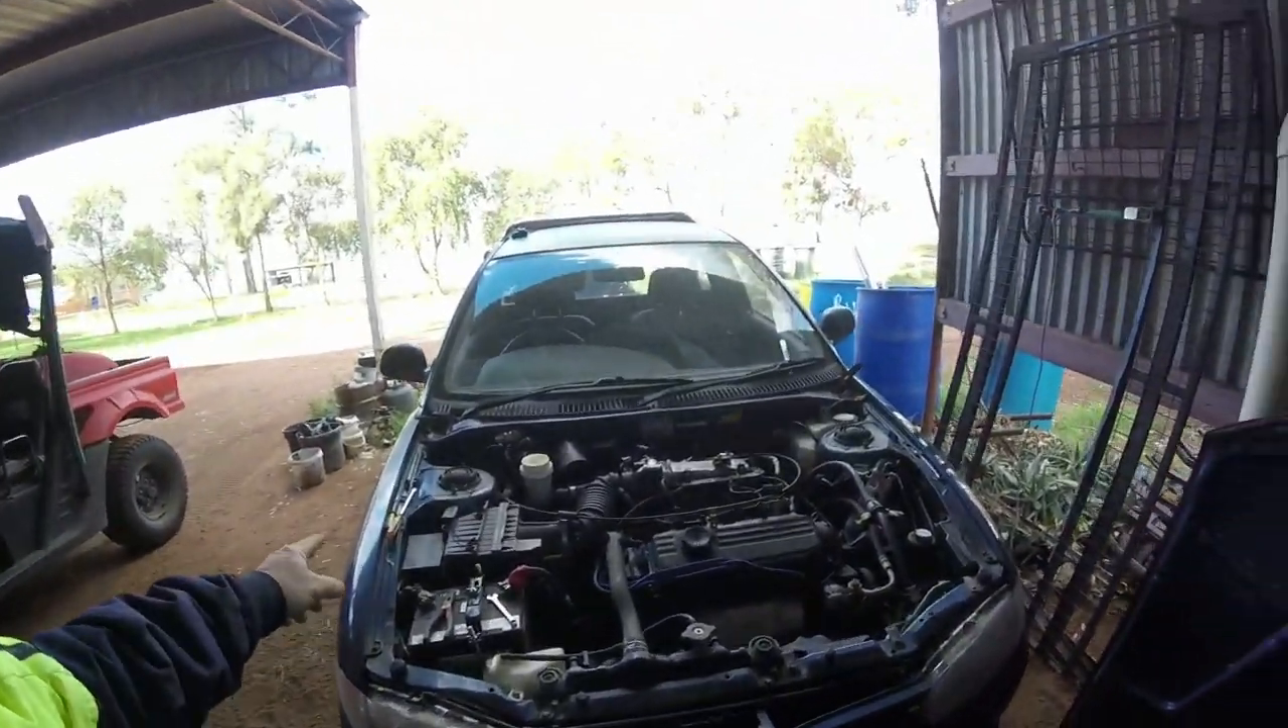I've already started taking the bonnet off and that sort of thing.